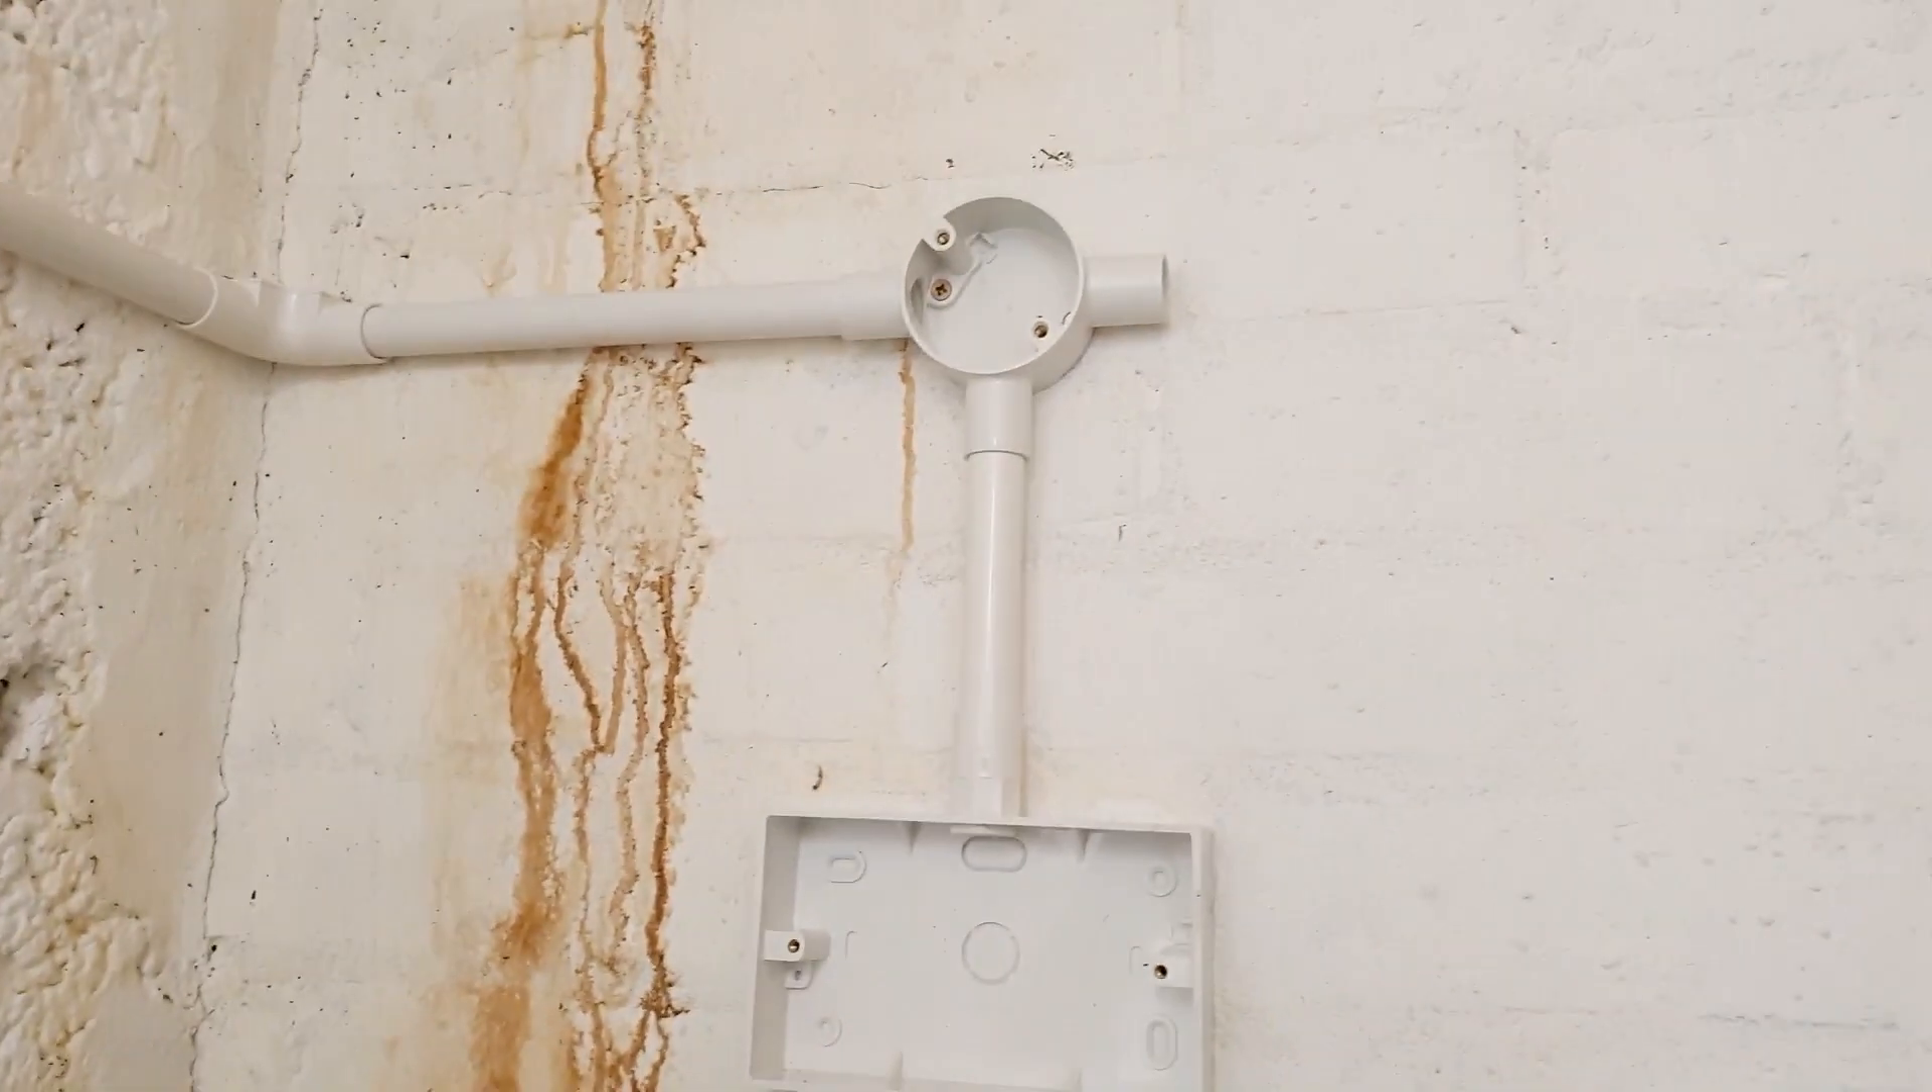Okay now the ceilings done and as you can see I'm just starting to put all the plug sockets in that are running all the way around.